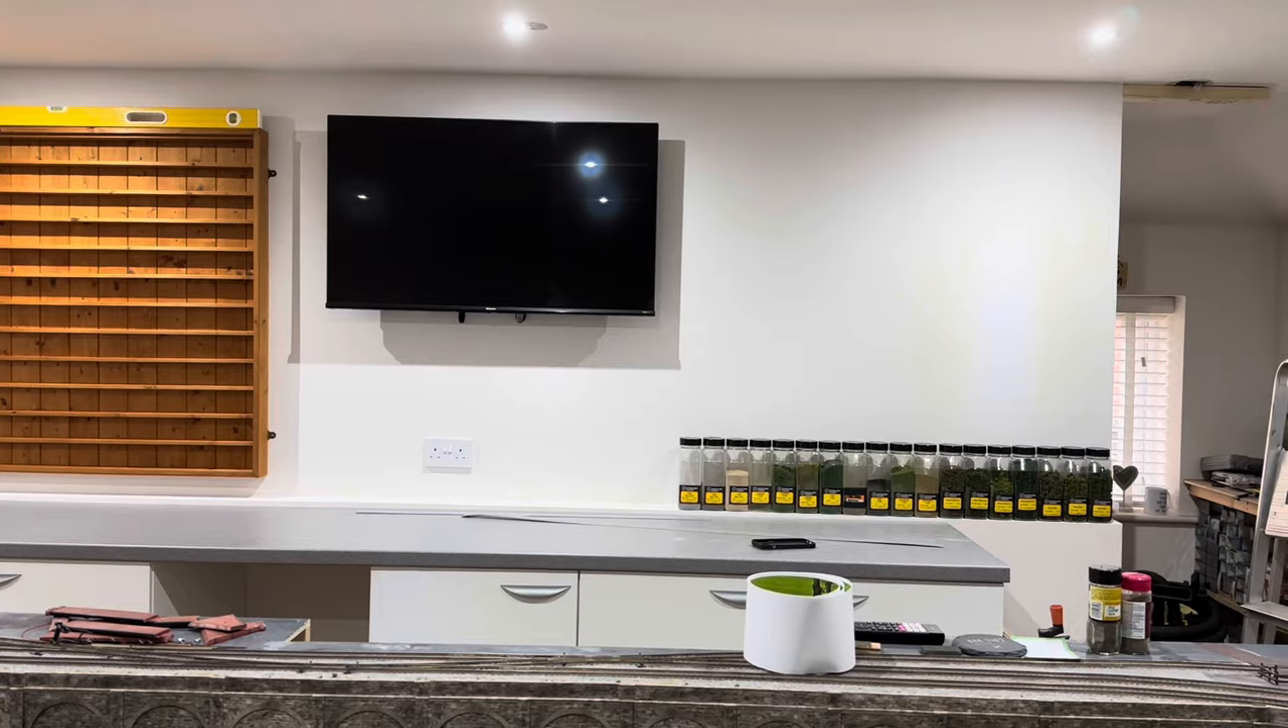Apart from some shelving to go on this right hand side the wall's done.